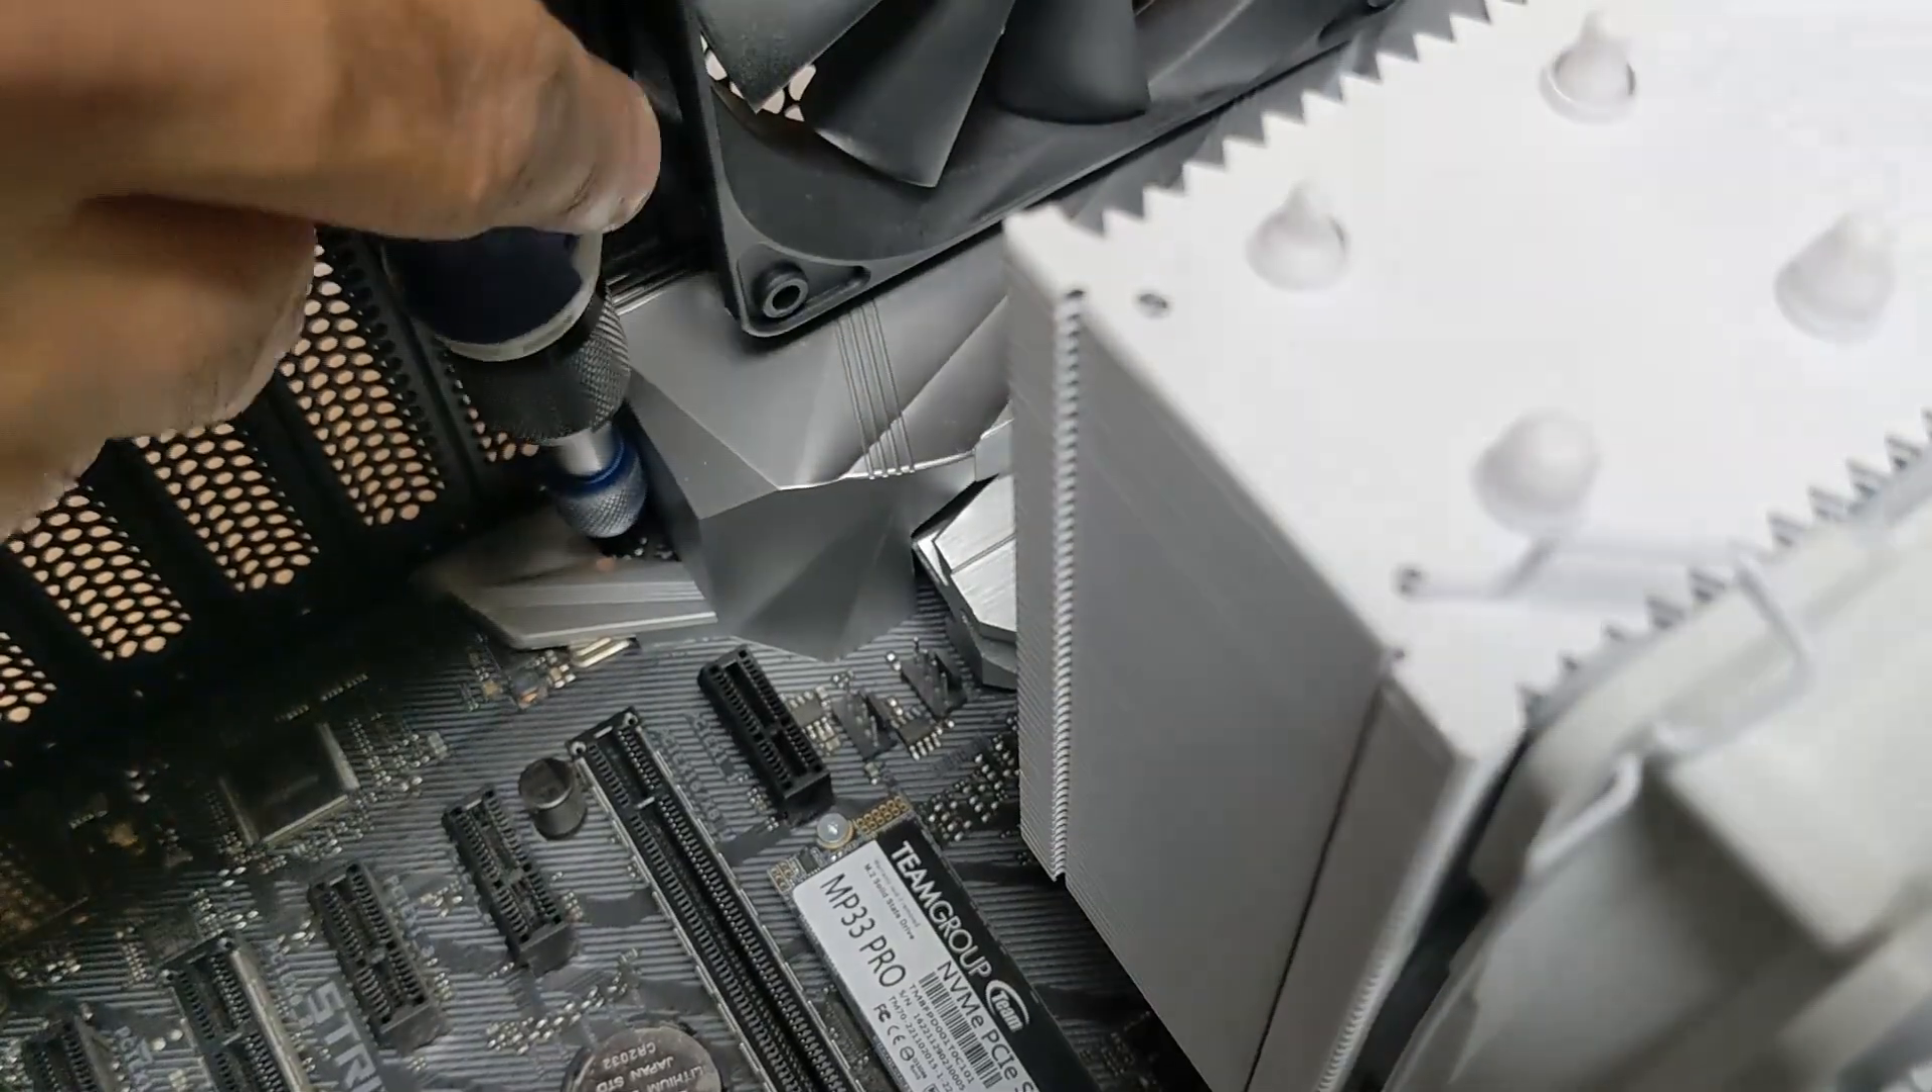Now with the motherboard sitting inside the case we just have to screw it down to make sure it's properly mounted inside.